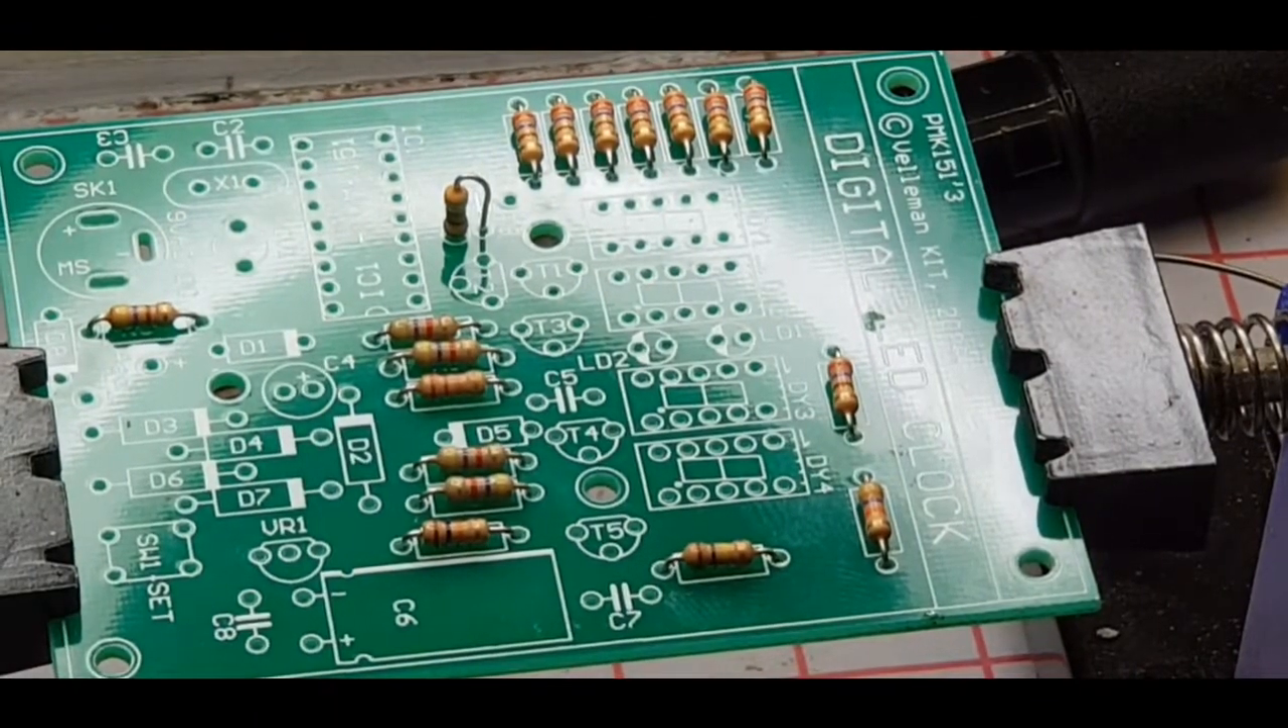That's the 18 resistors in place.